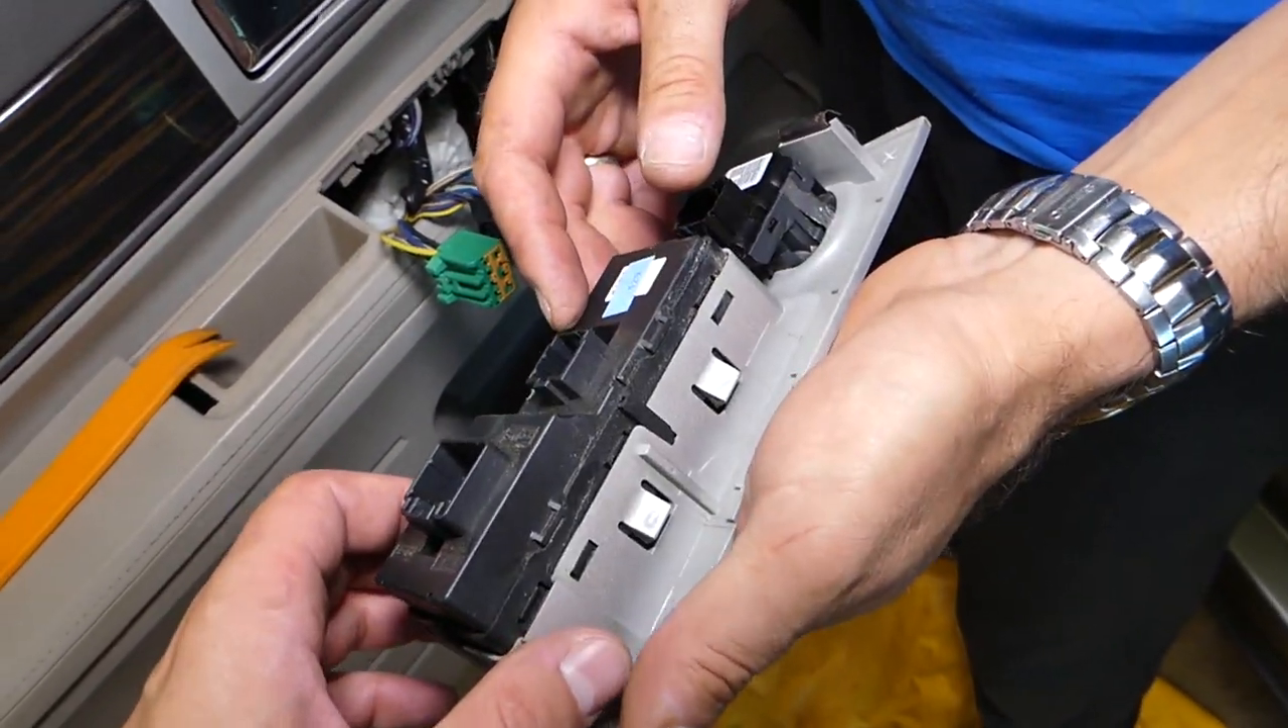And now the window switch is out.